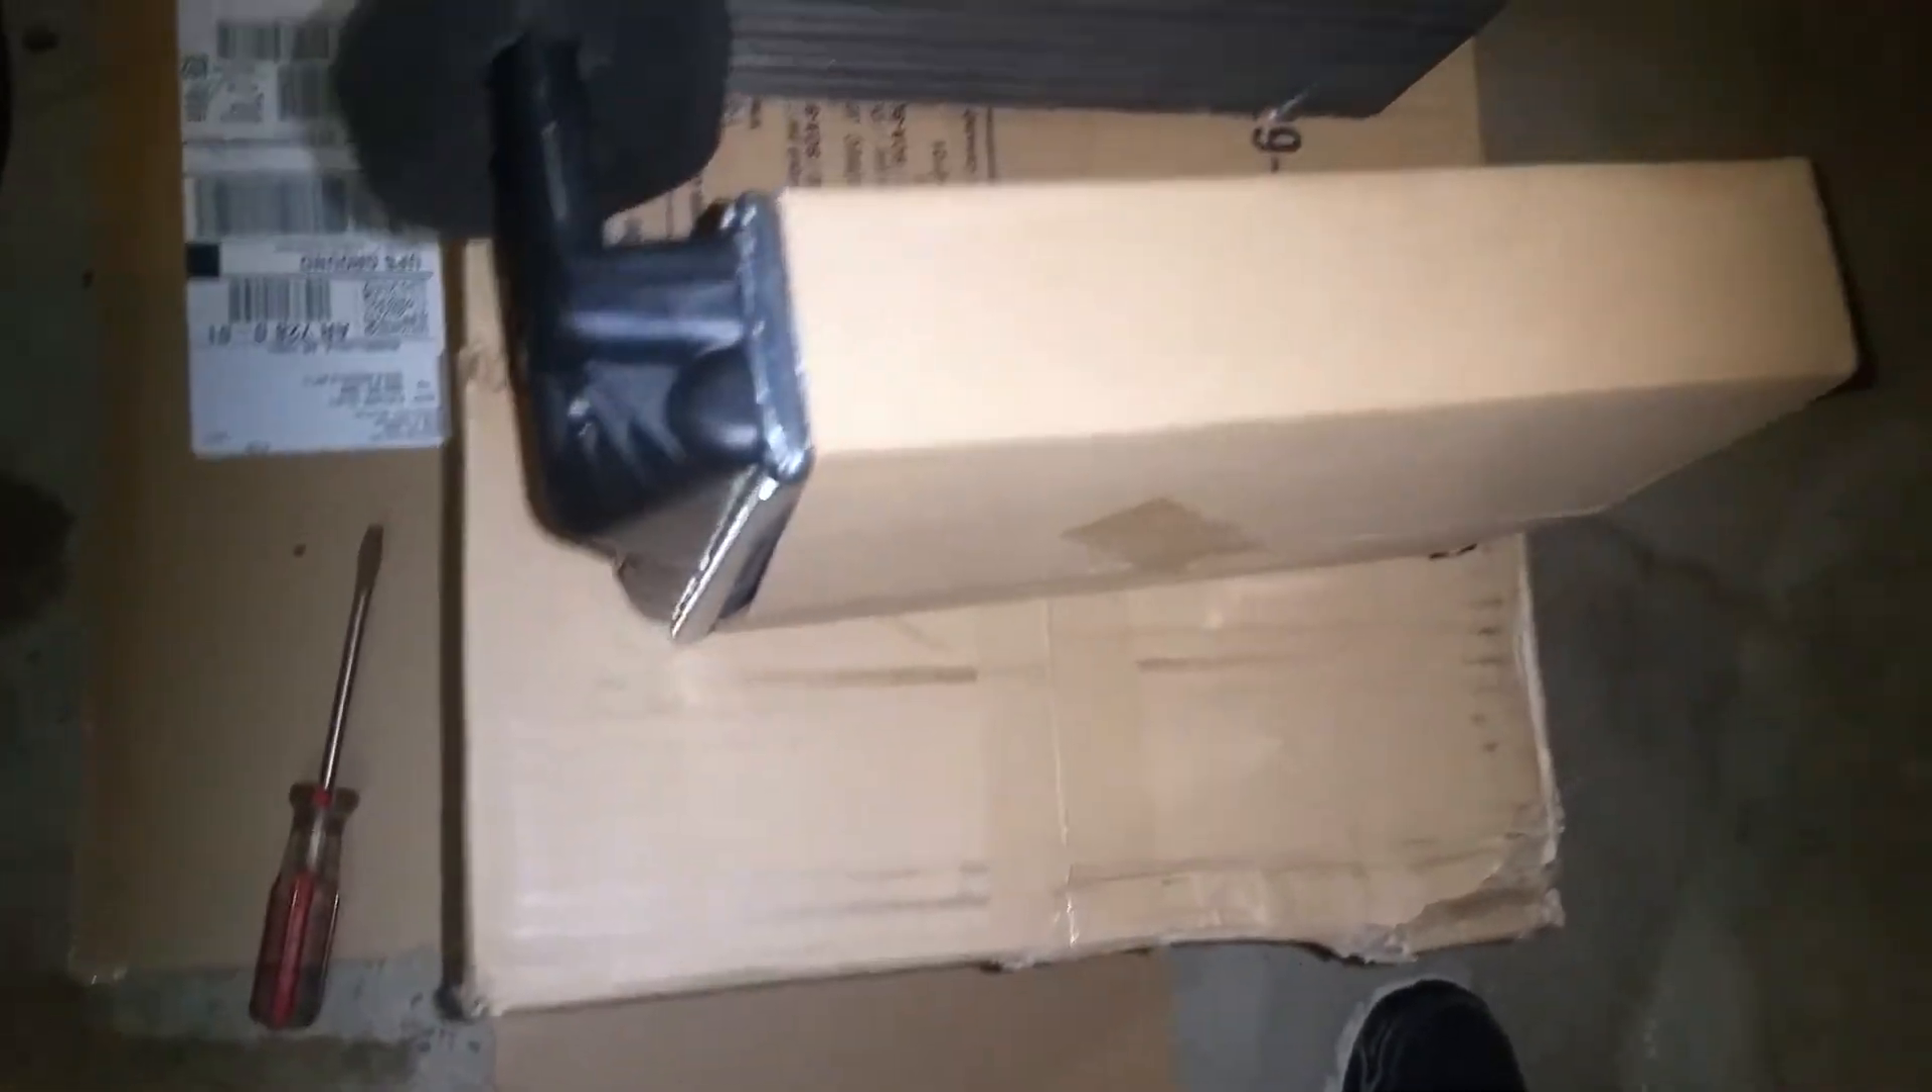I haven't even taken the cardboard off yet.